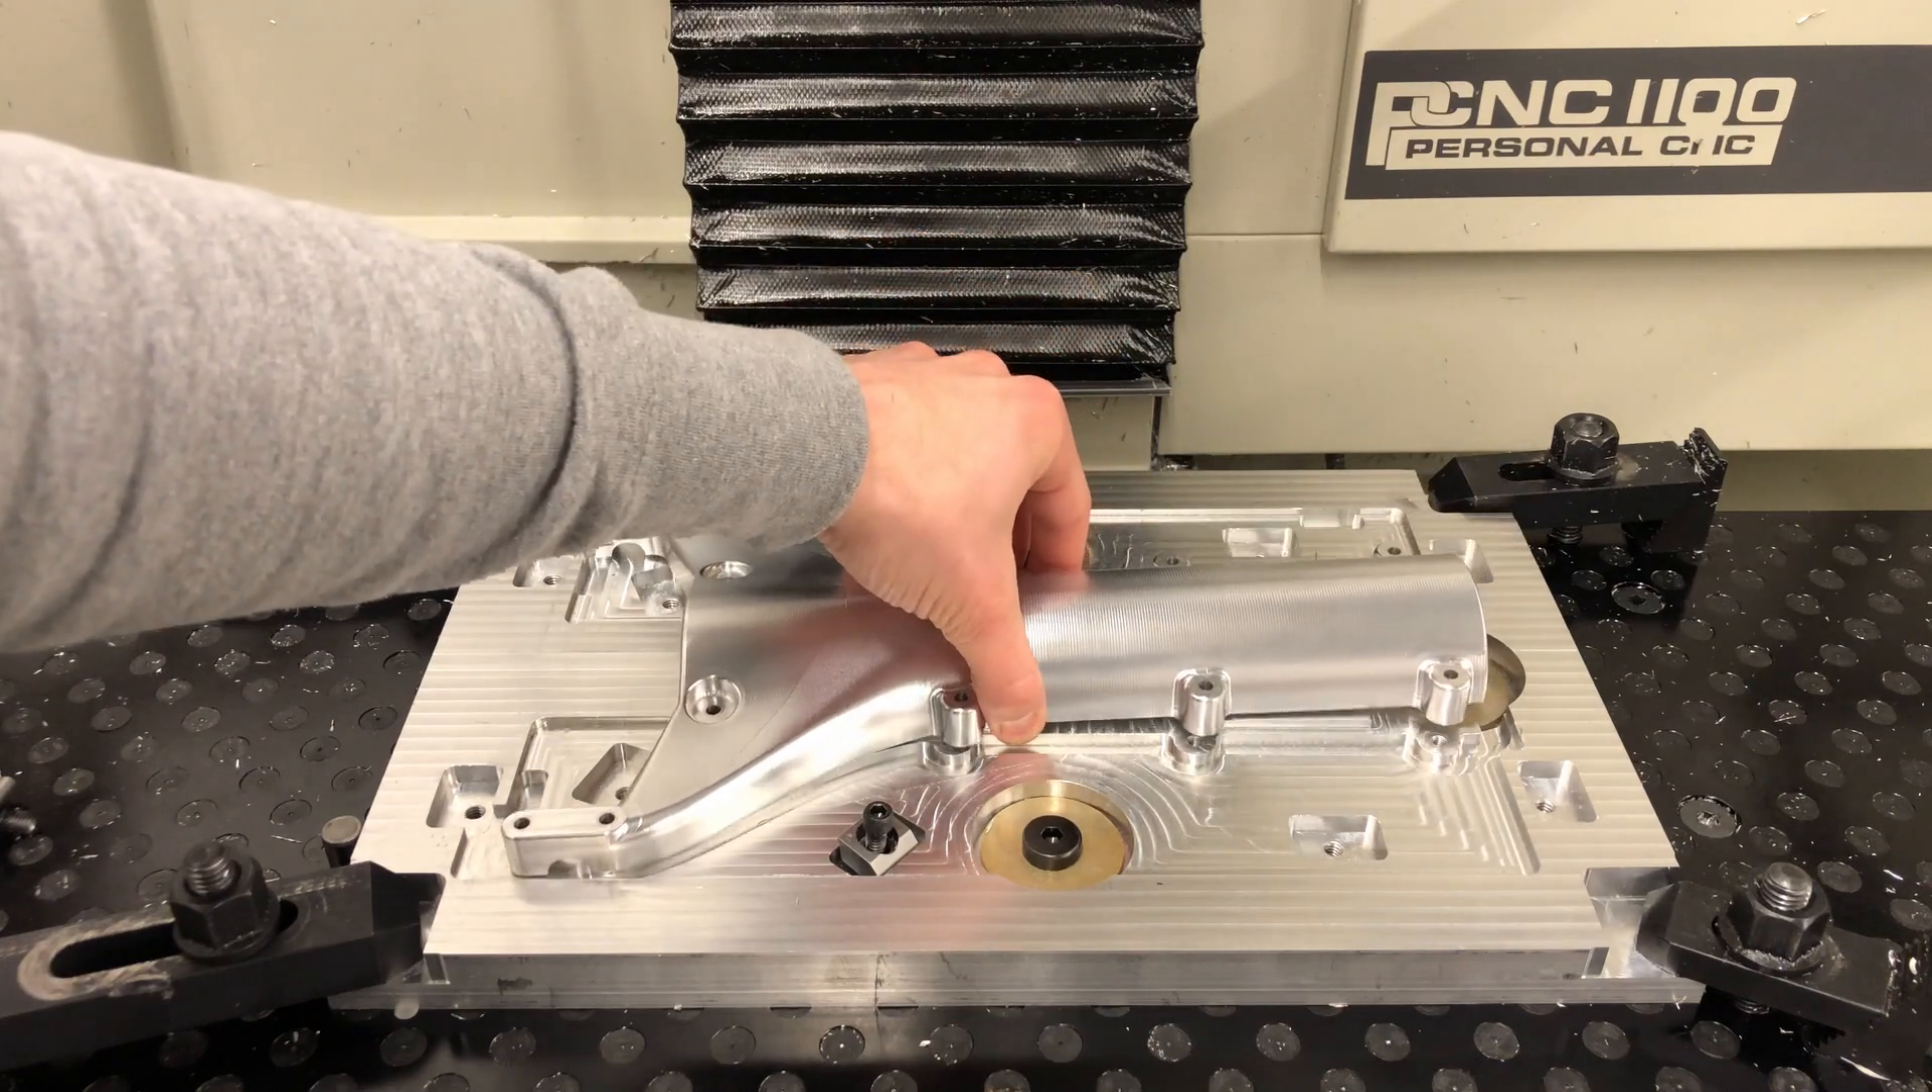So we brought our part down onto our fixture plate.